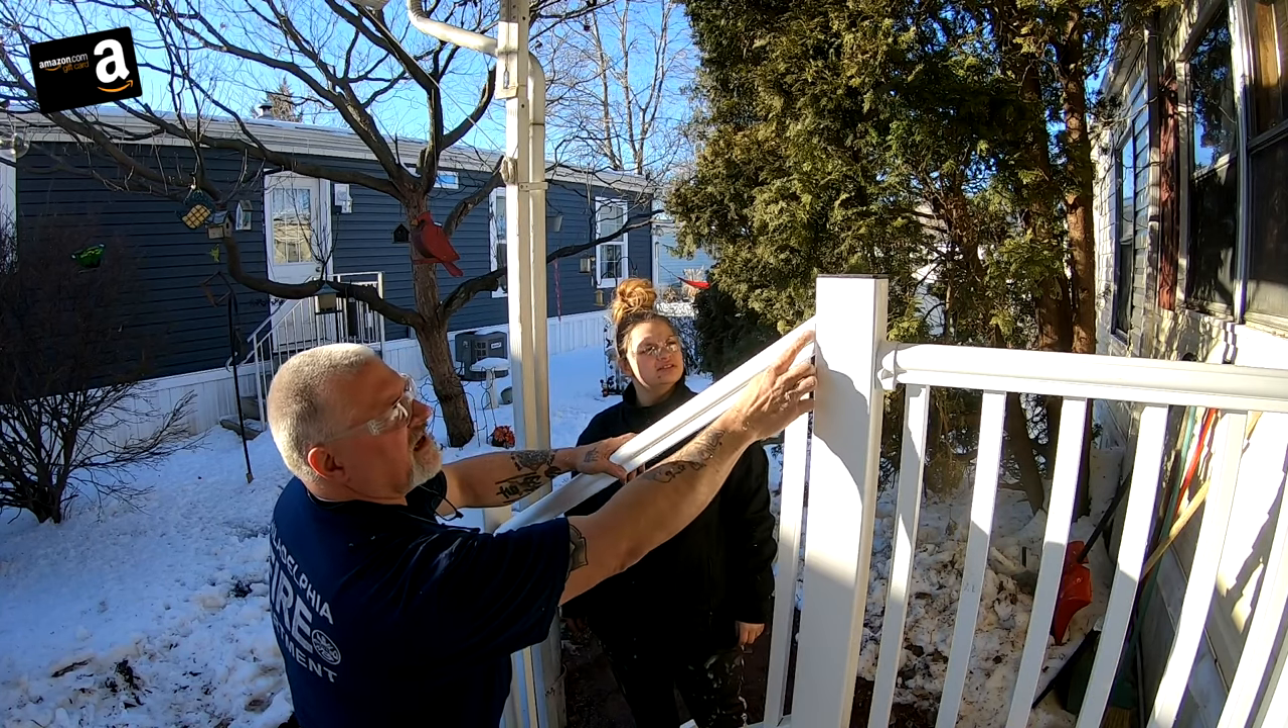Now you can see that this angled rail is slightly higher than the one here to the right.